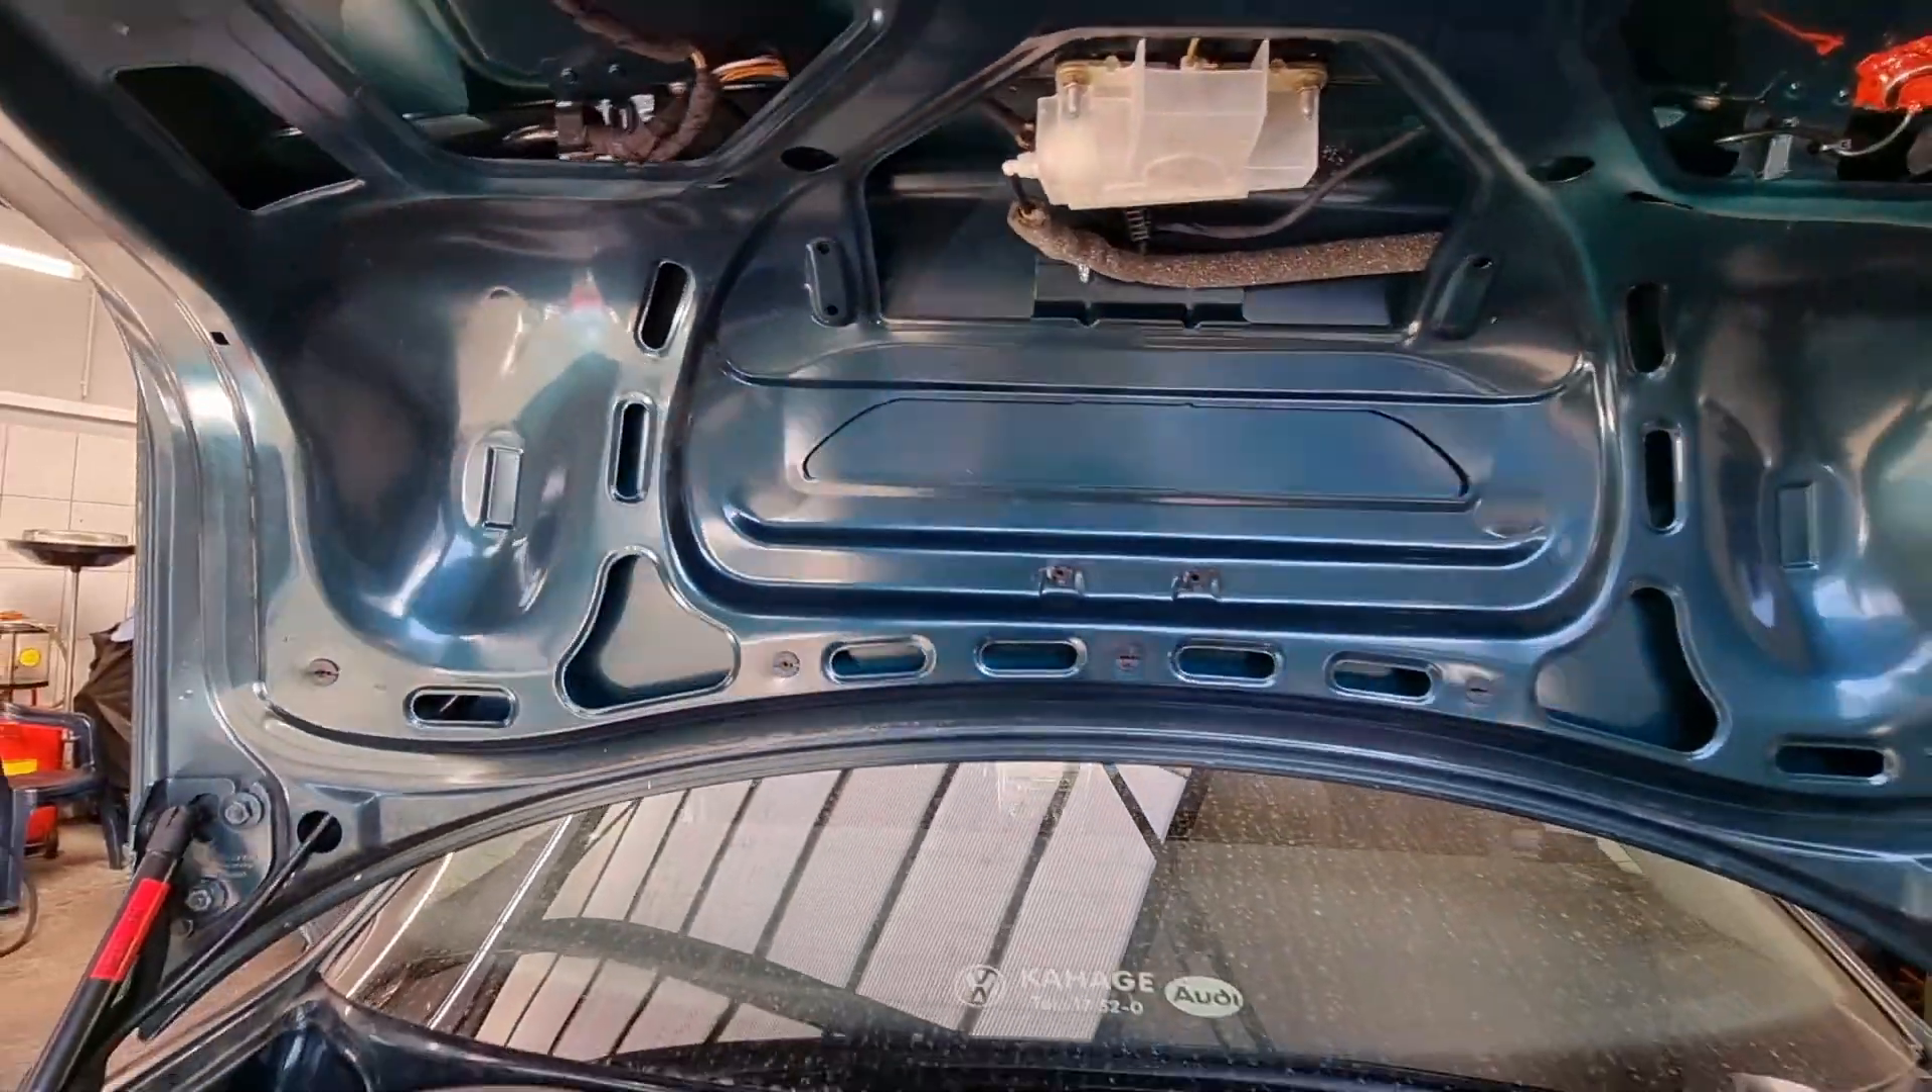Ich habe hier die verkleidung auch noch nicht dran.